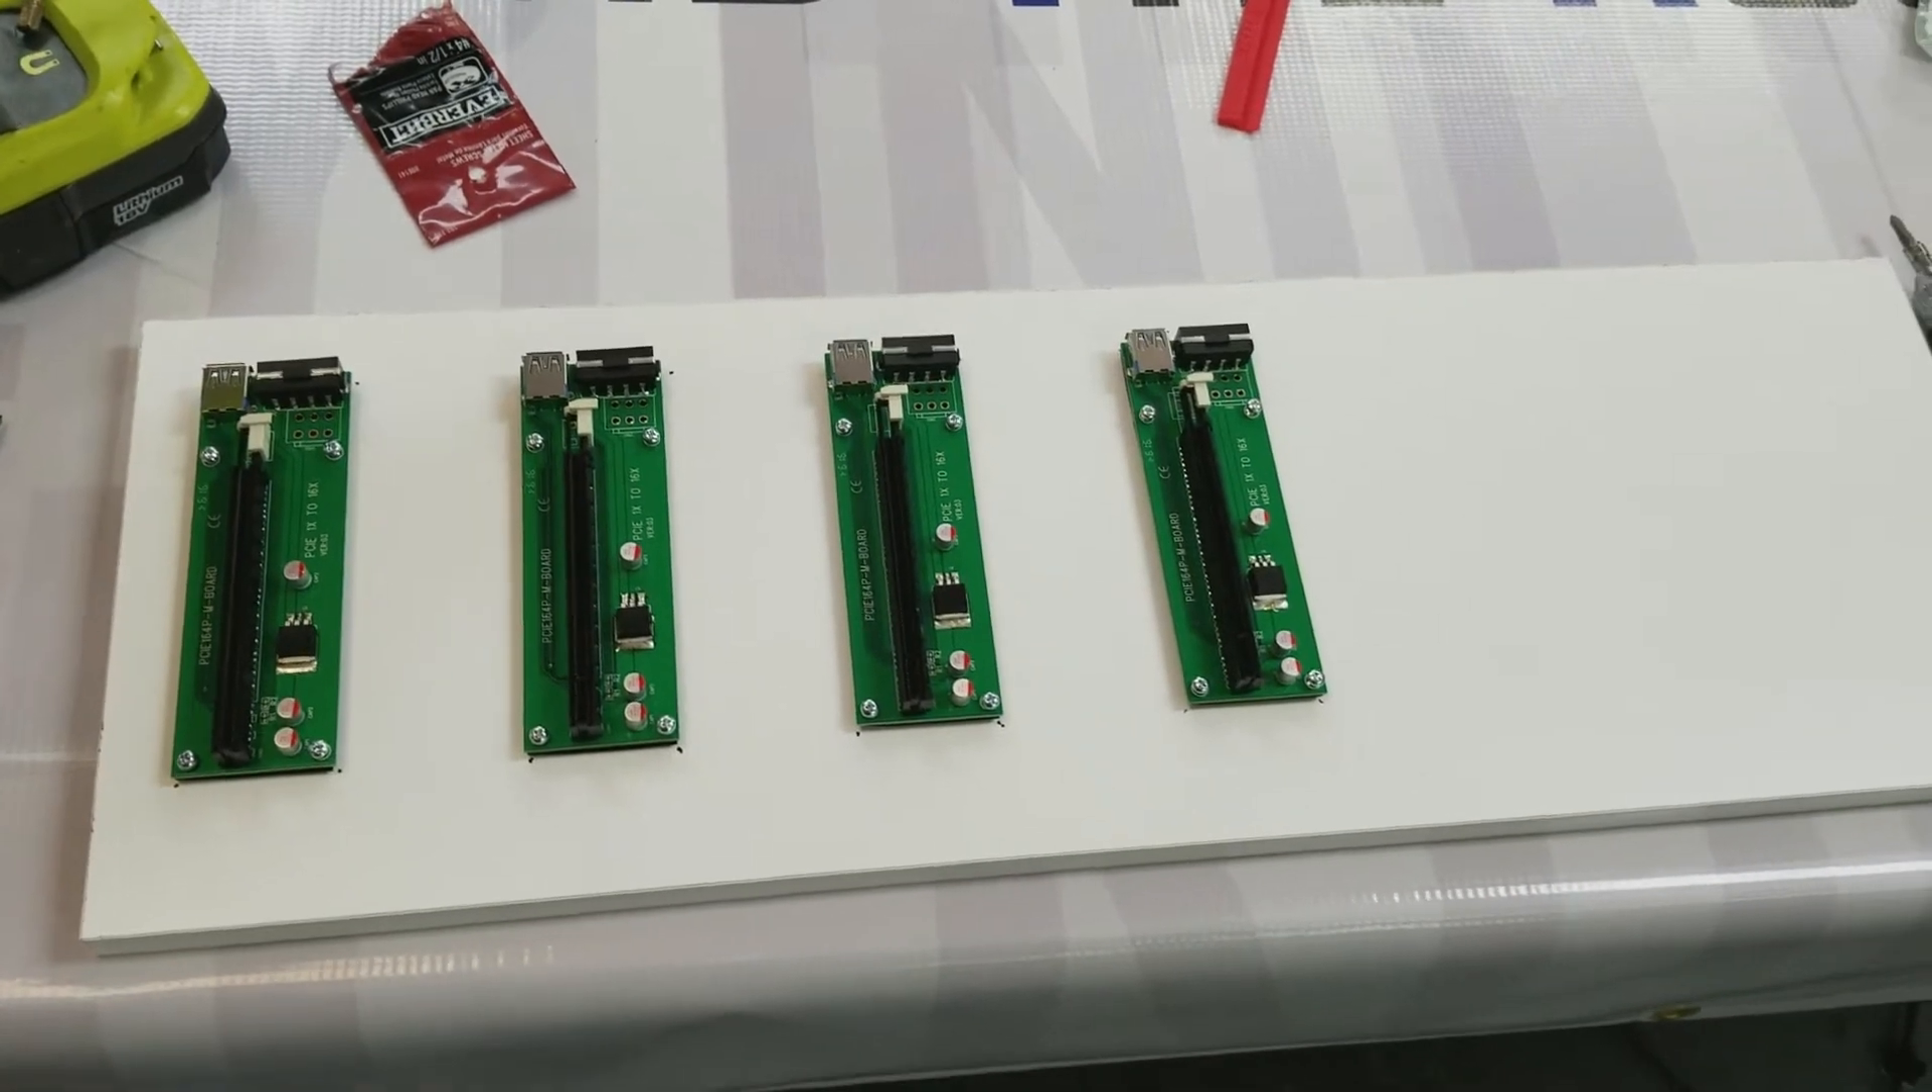Okay so here's our four PCIe risers mounted to our shelf.